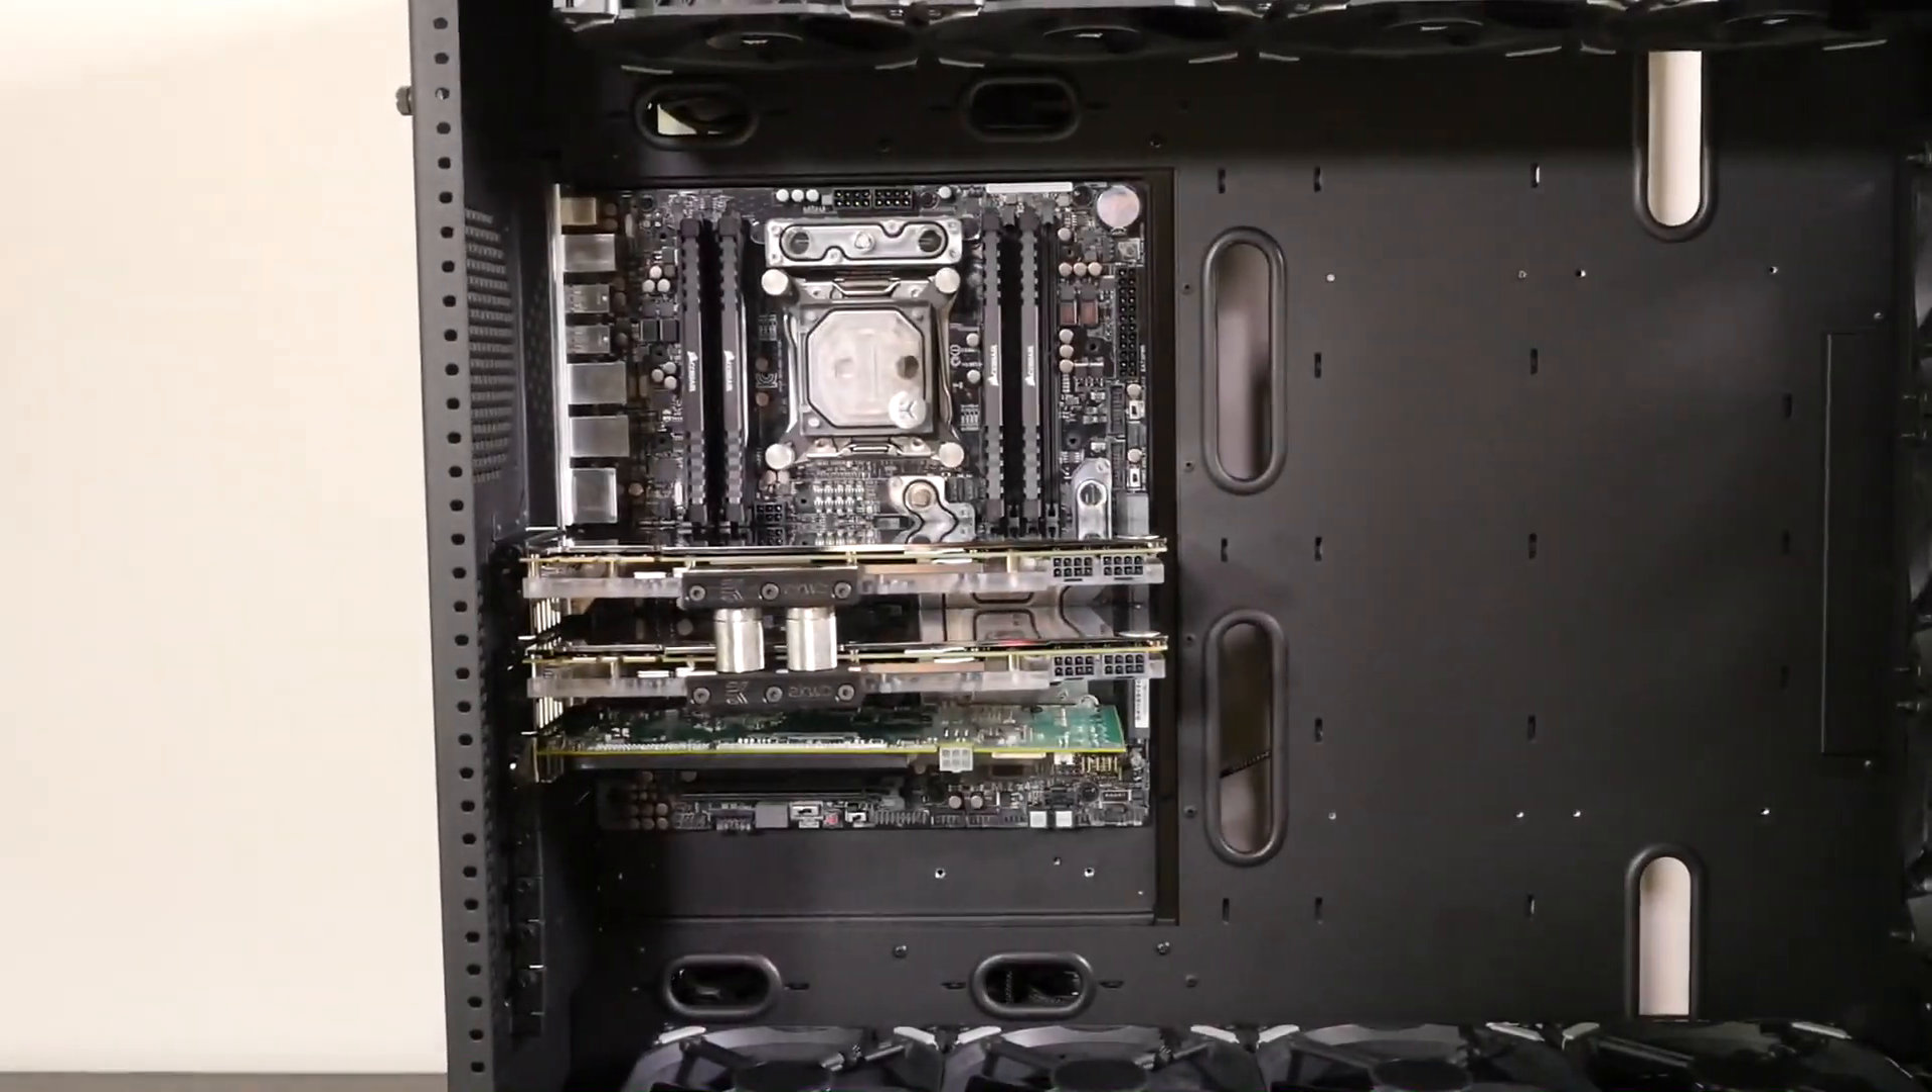So I've now installed all of the components onto the motherboard area and also all of the water blocks.